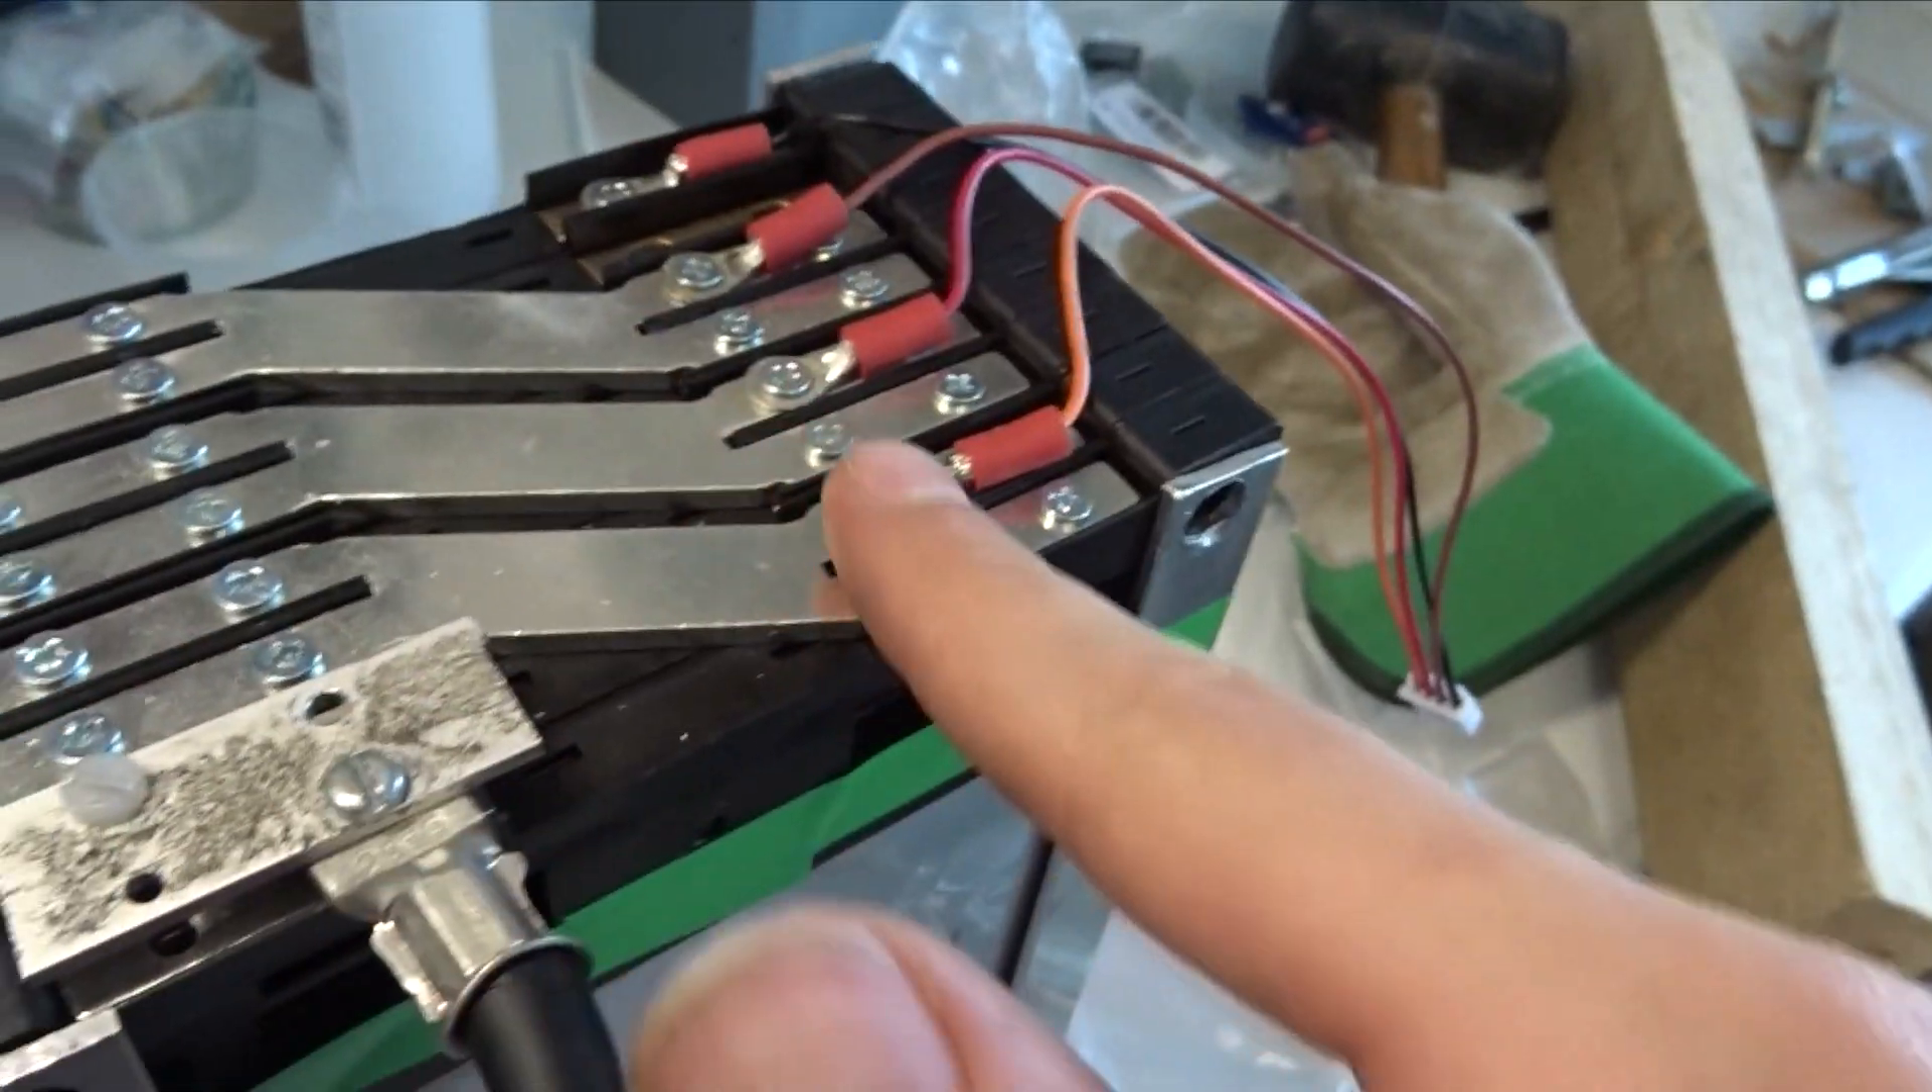I moved the balance leads over so they all come out one side so they're all equal lengths.